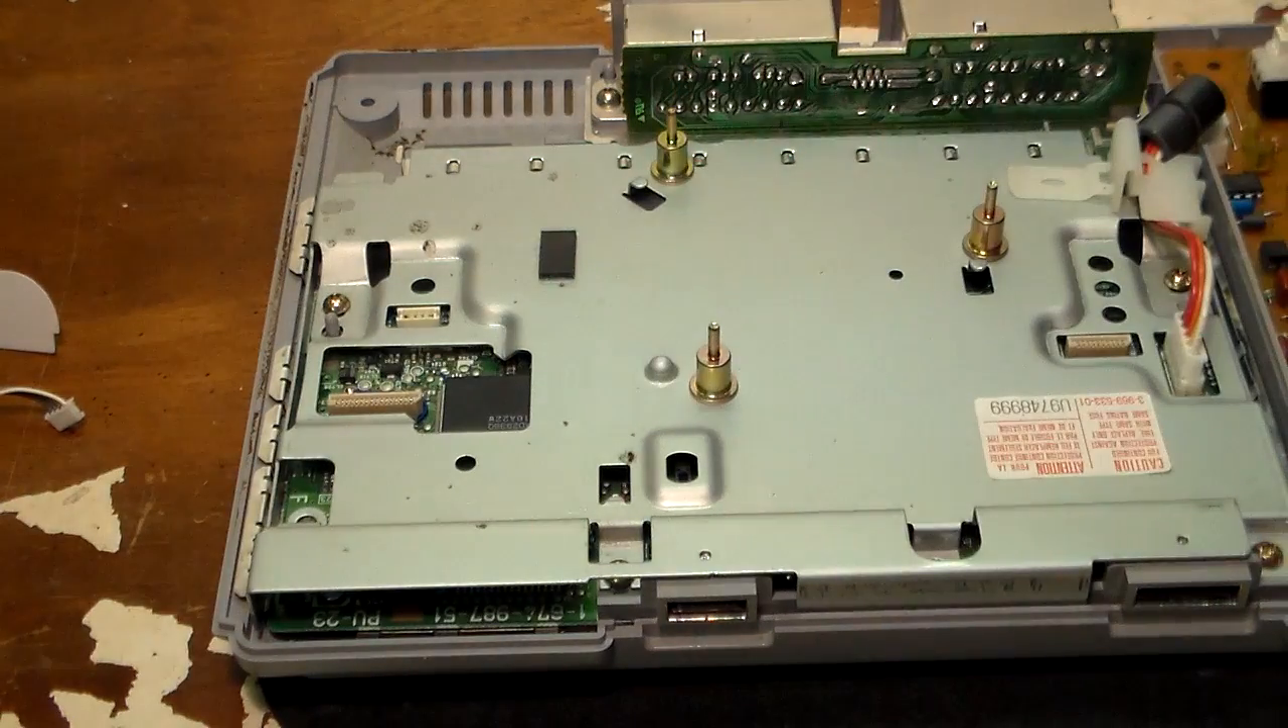I've got the case partially put back together as you can see.